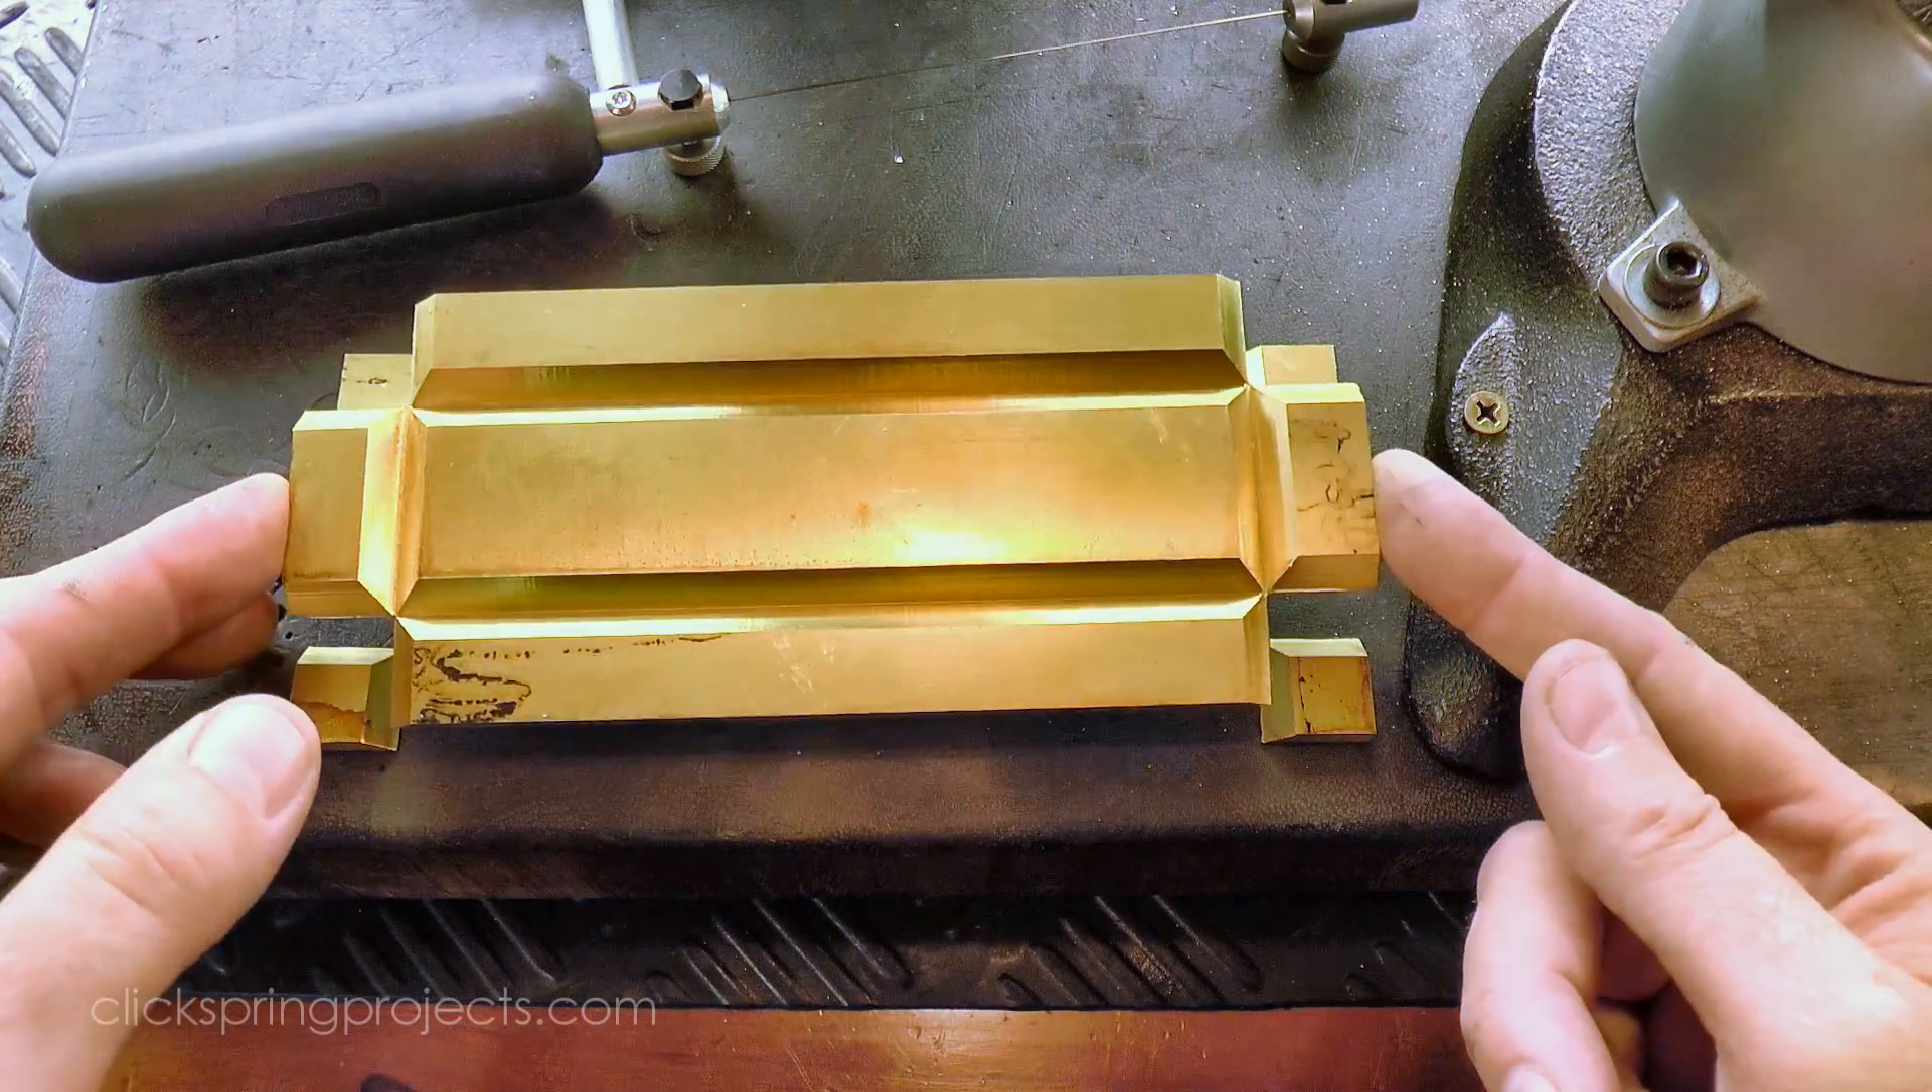The little corner pieces need to be removed before I can fold the box to shape.